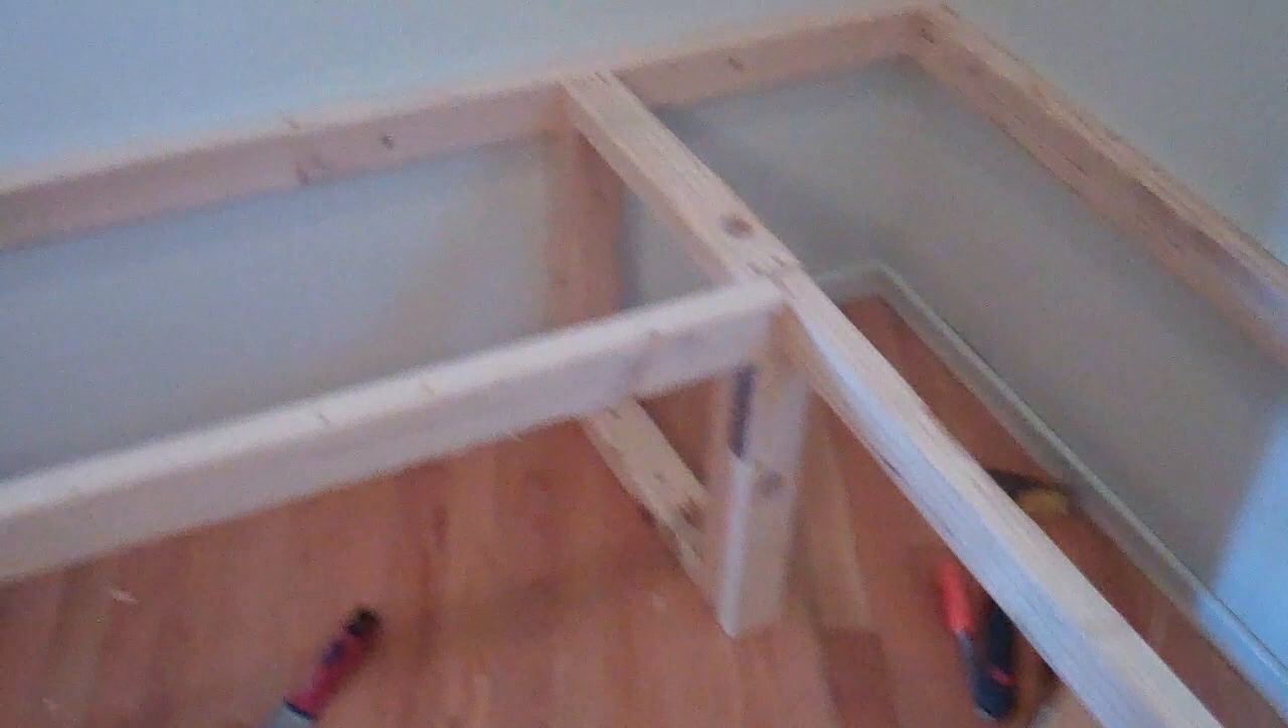There is the framing in place very sturdy.